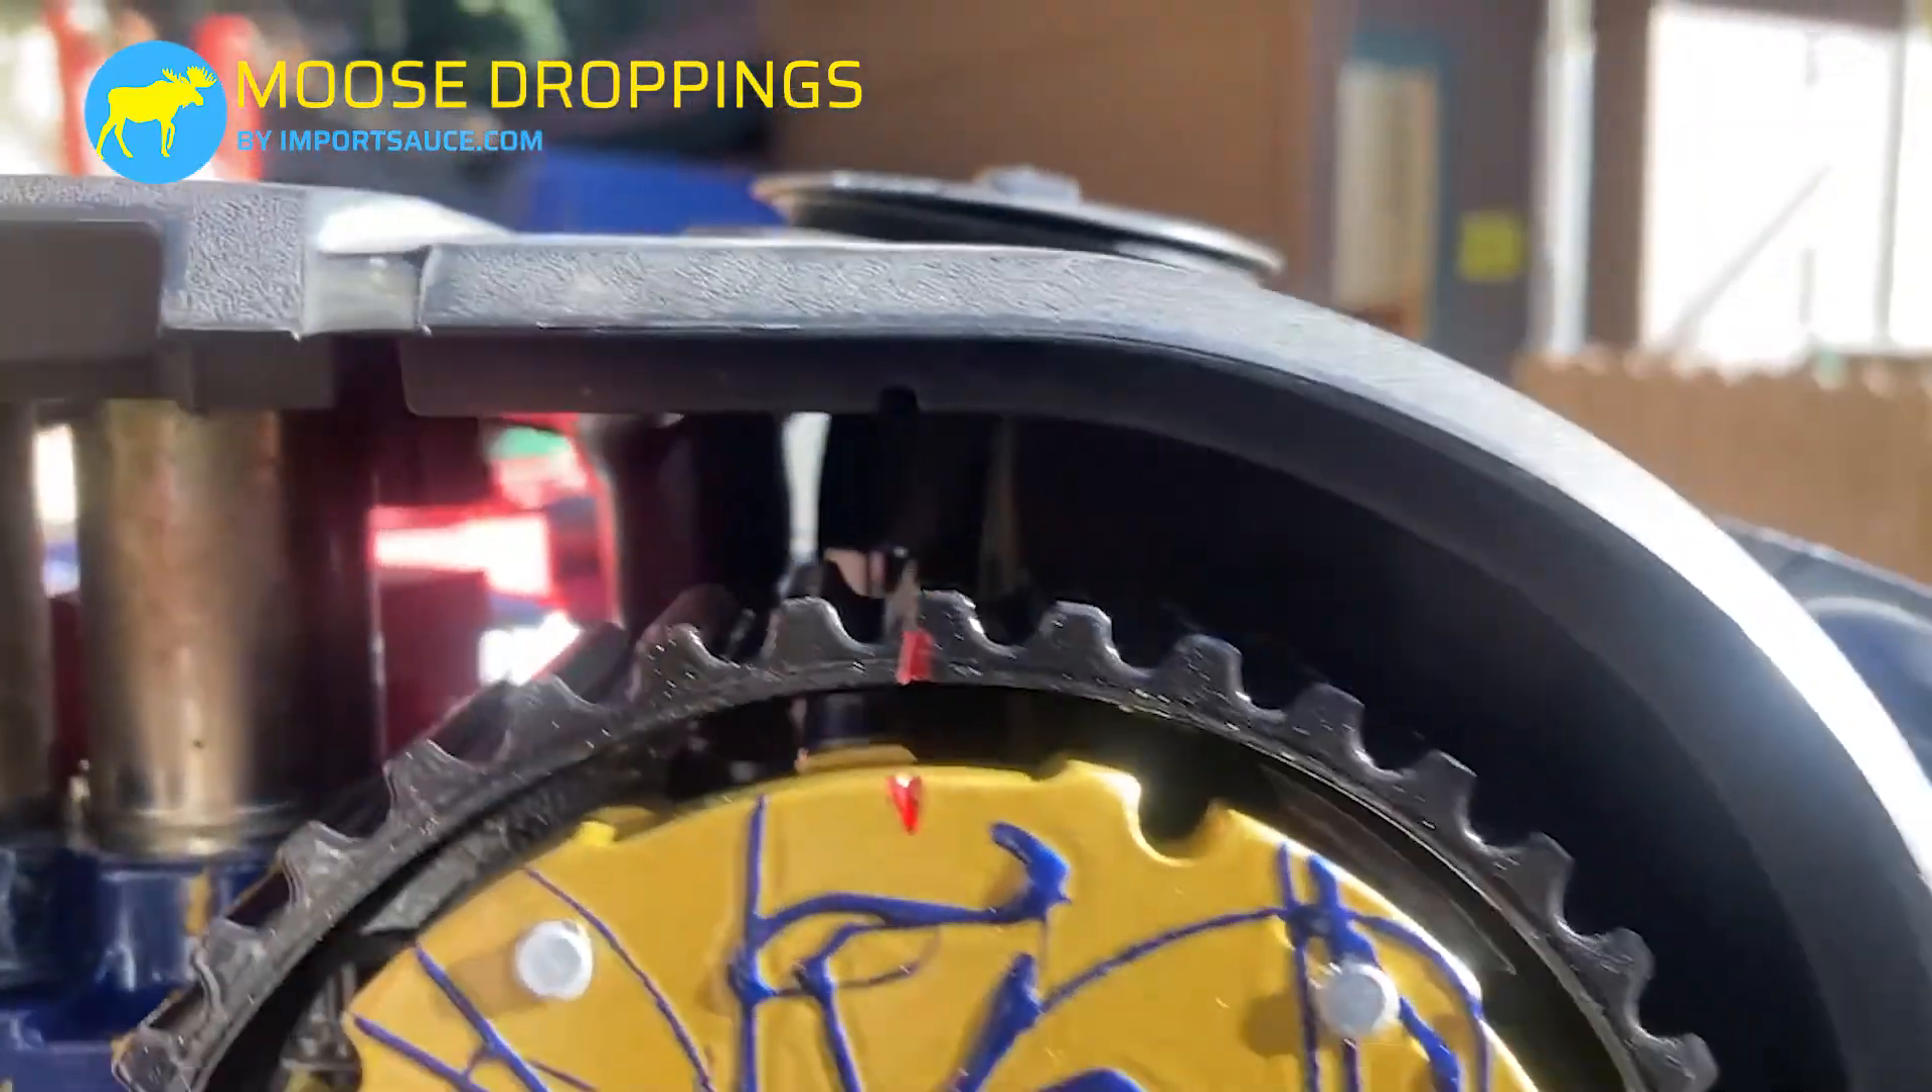We can see our marks line up.